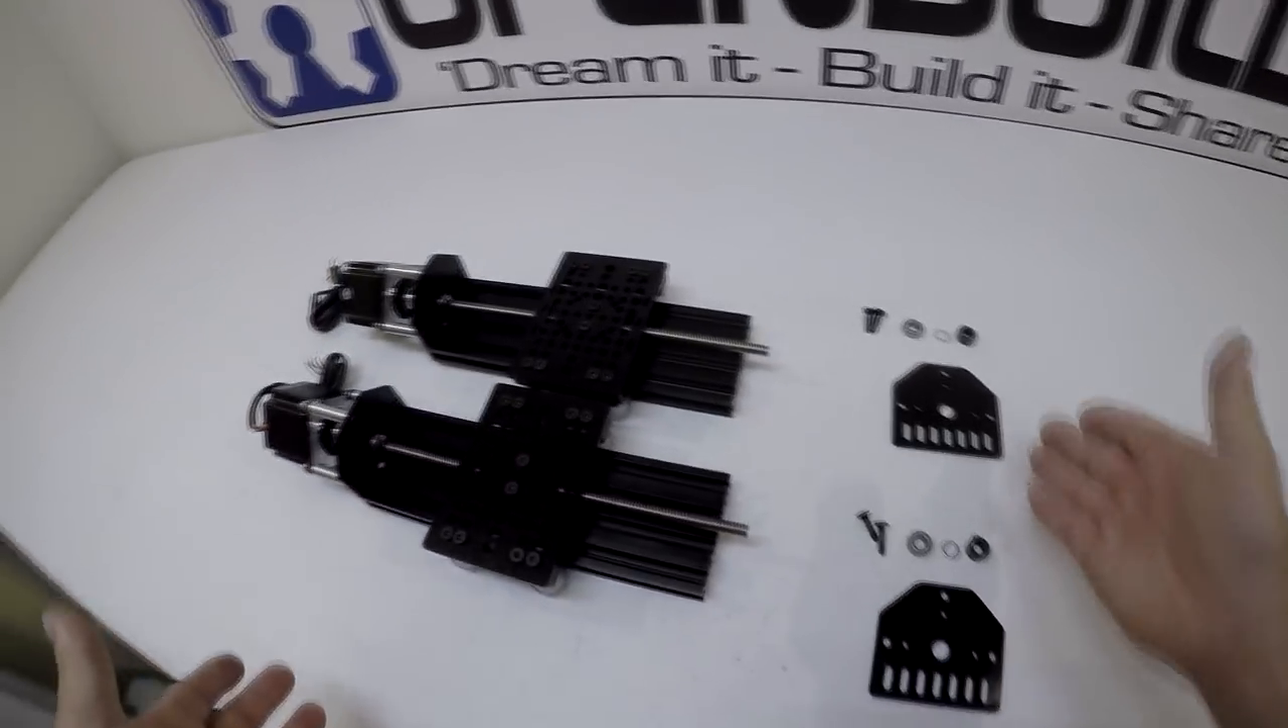All right so we have the end plates removed.